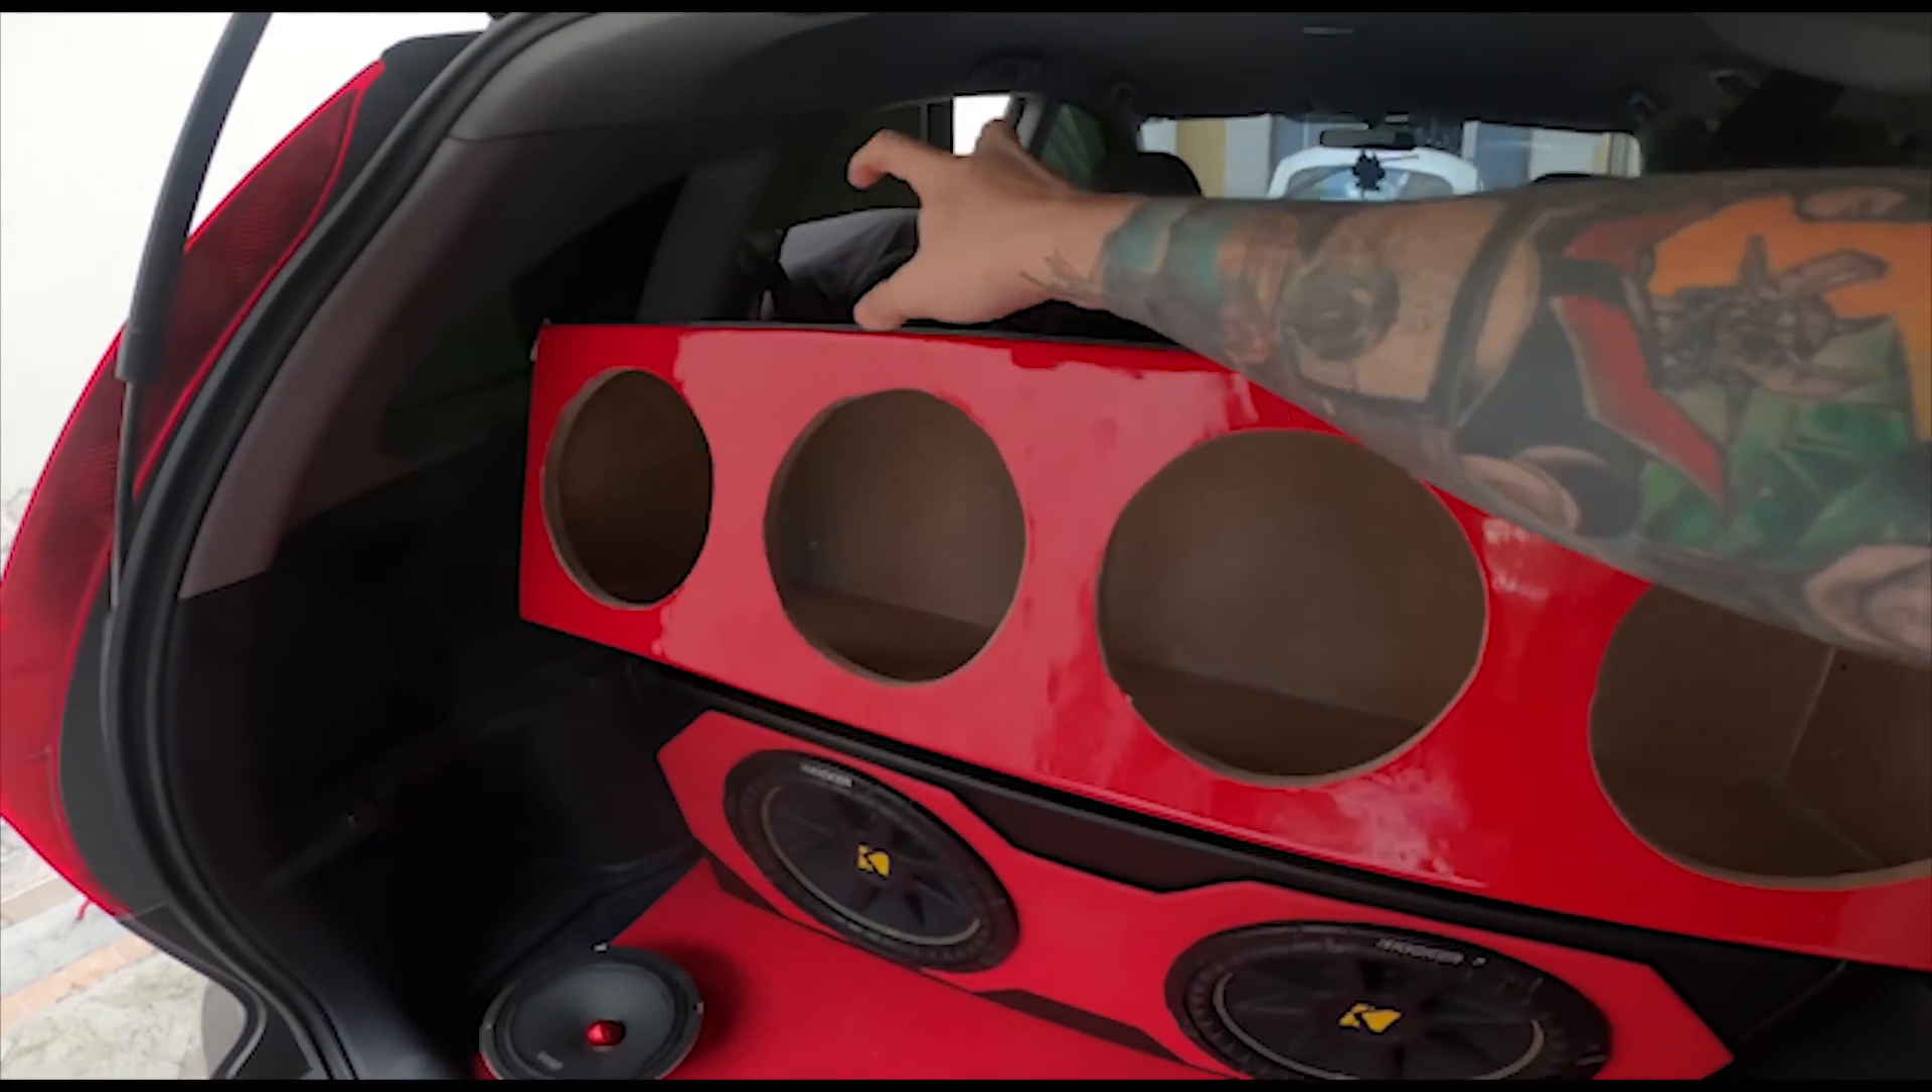Pues ya también están los bajos colocados.